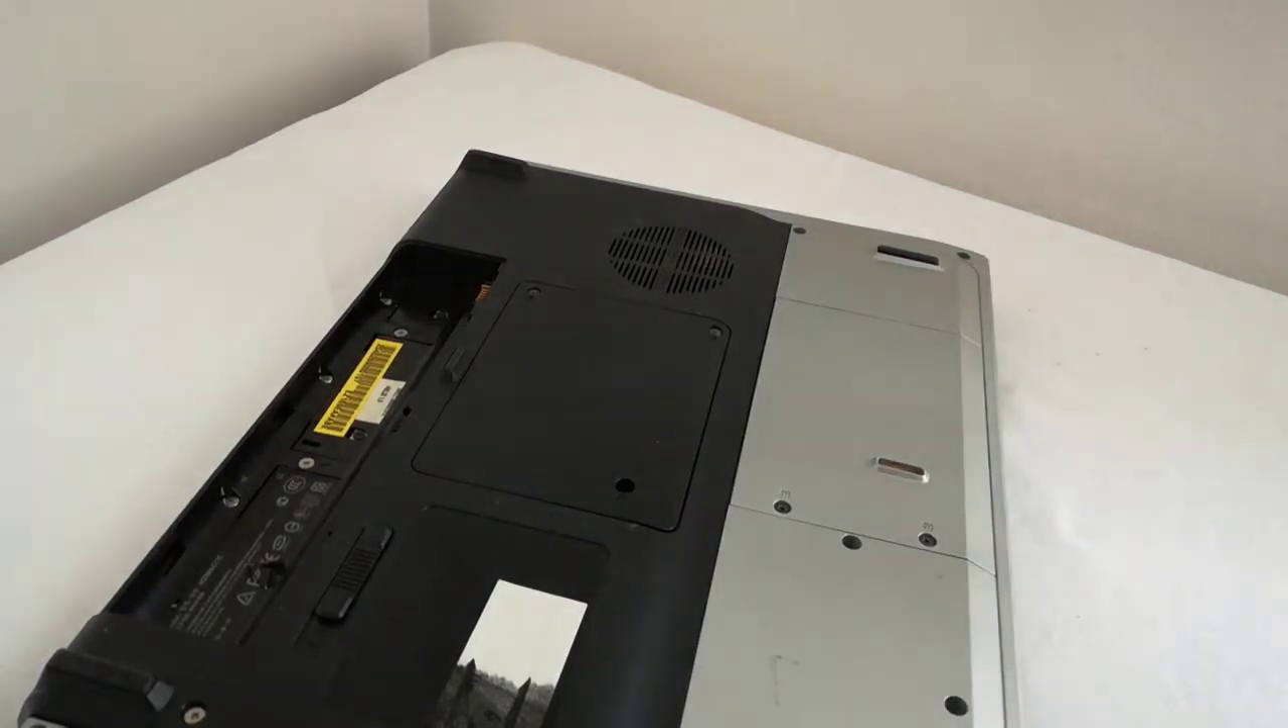Because this is an old laptop and the battery gone bad it was already taken out.